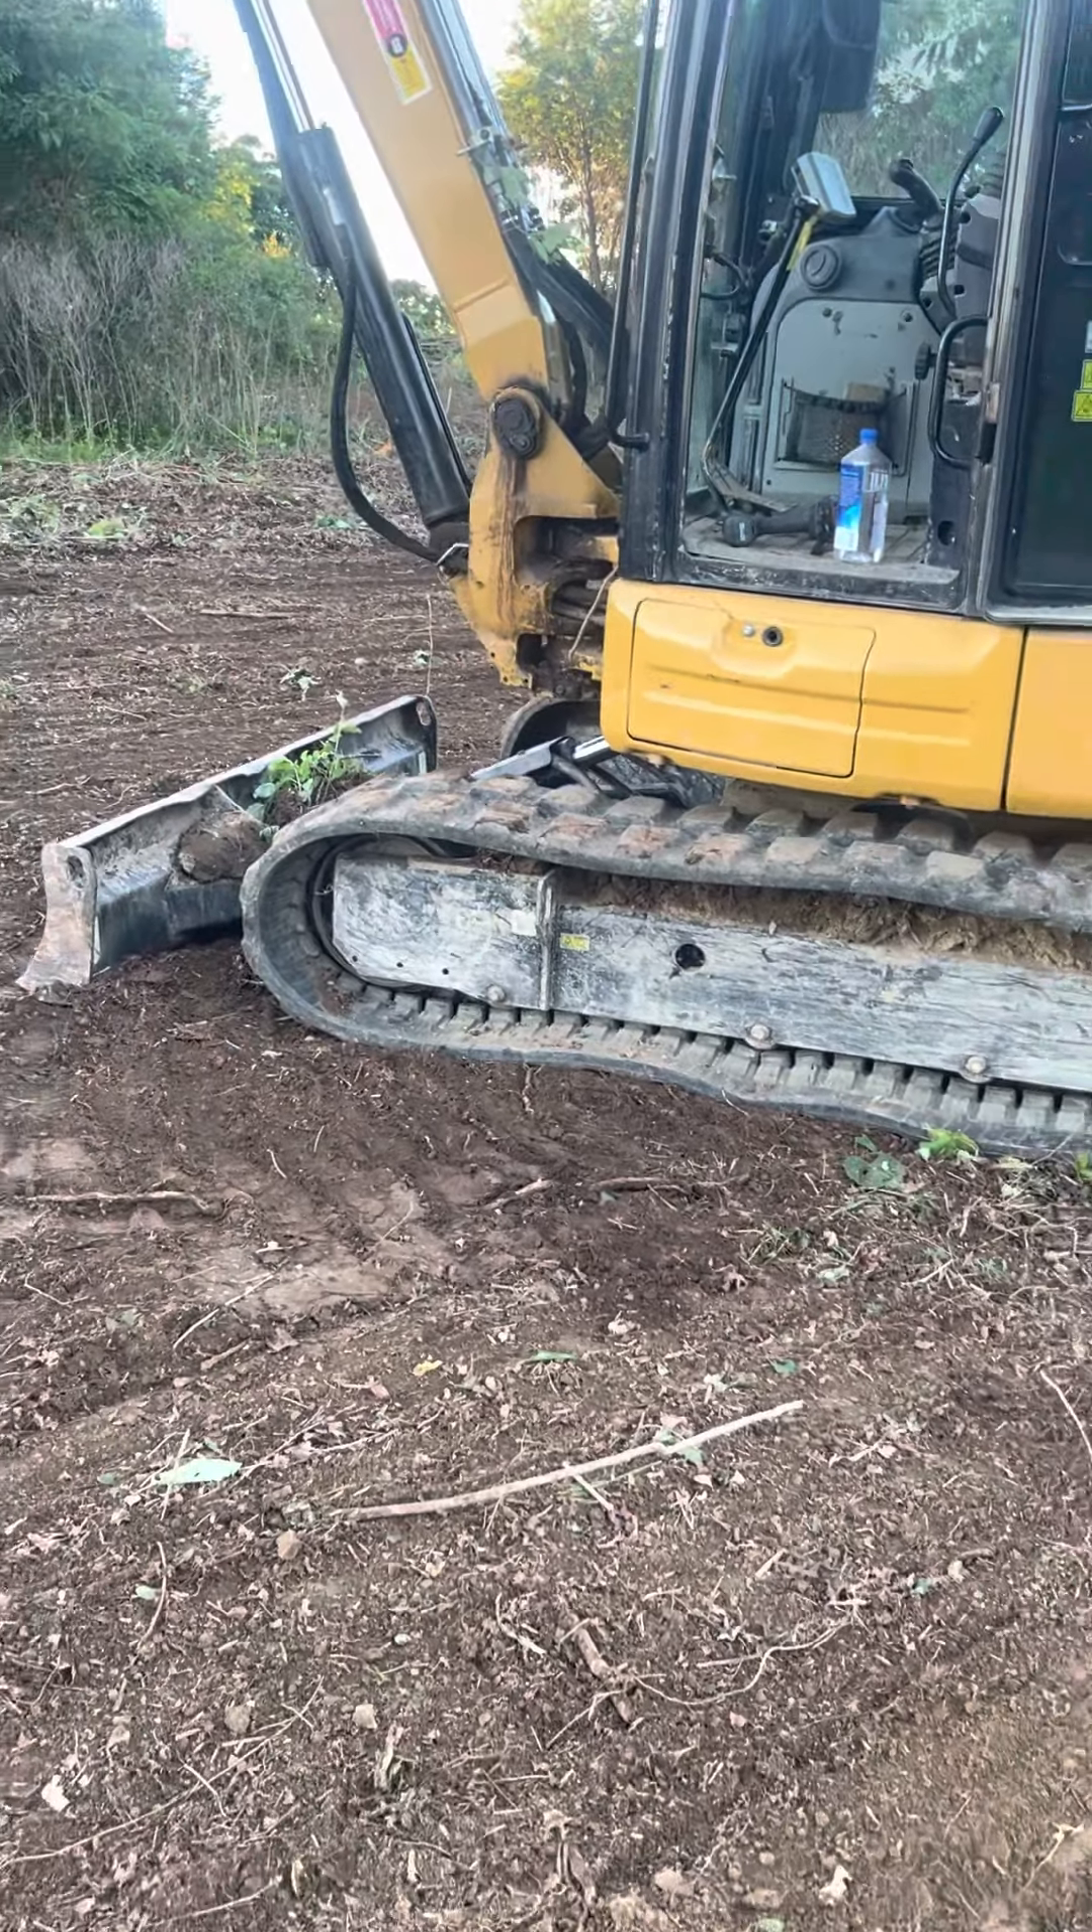This track come off on the front so i did get it back on.